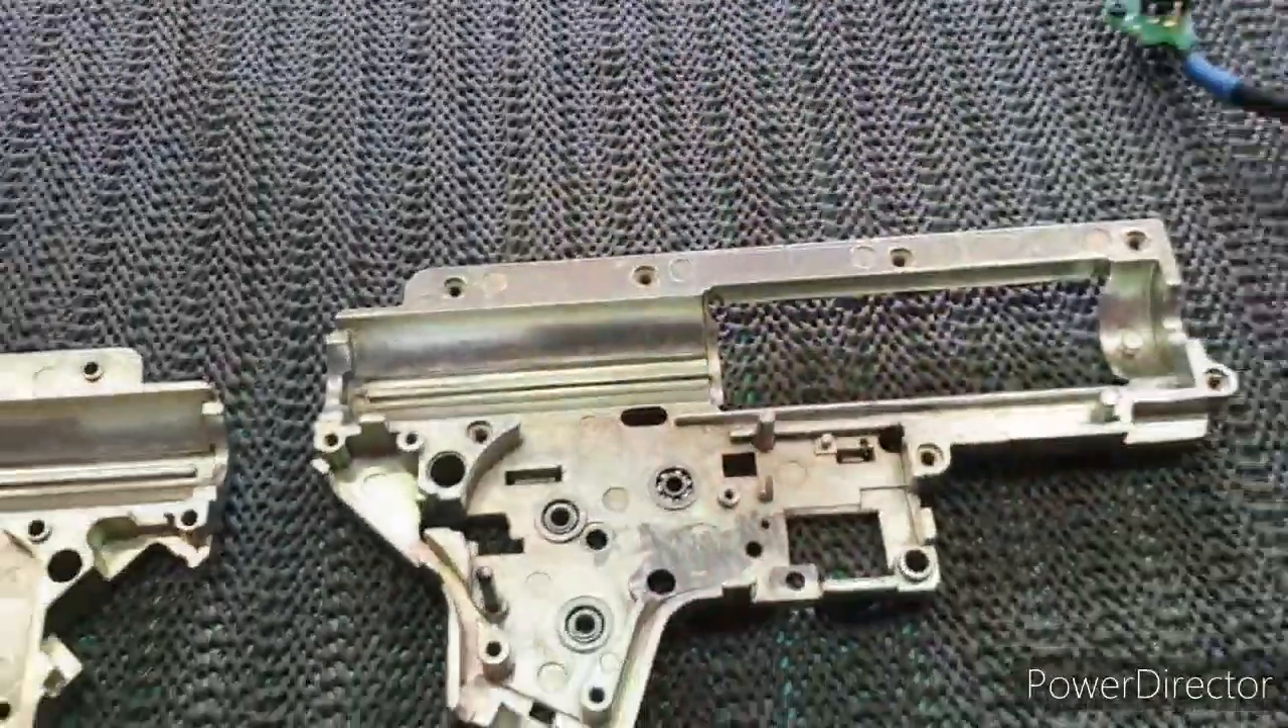Okay so the gearbox has been cleaned off everything's been removed.